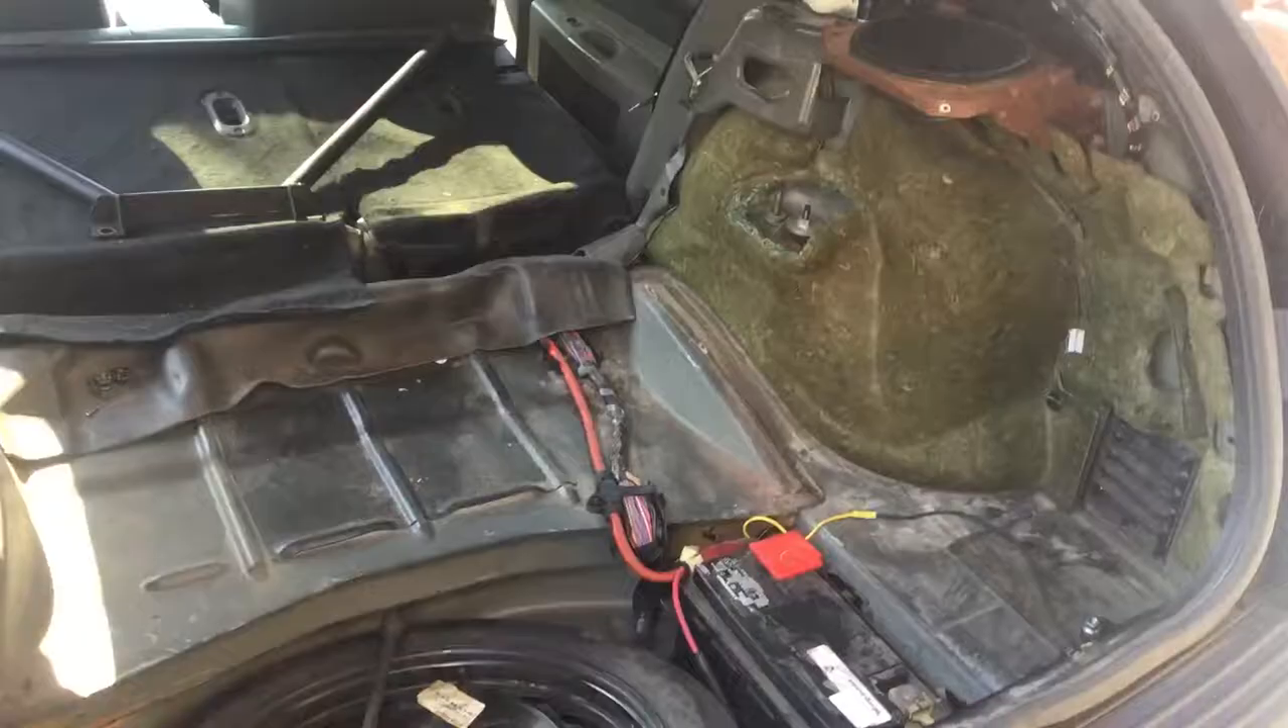You can see I pulled all the interior panels out of the back end.